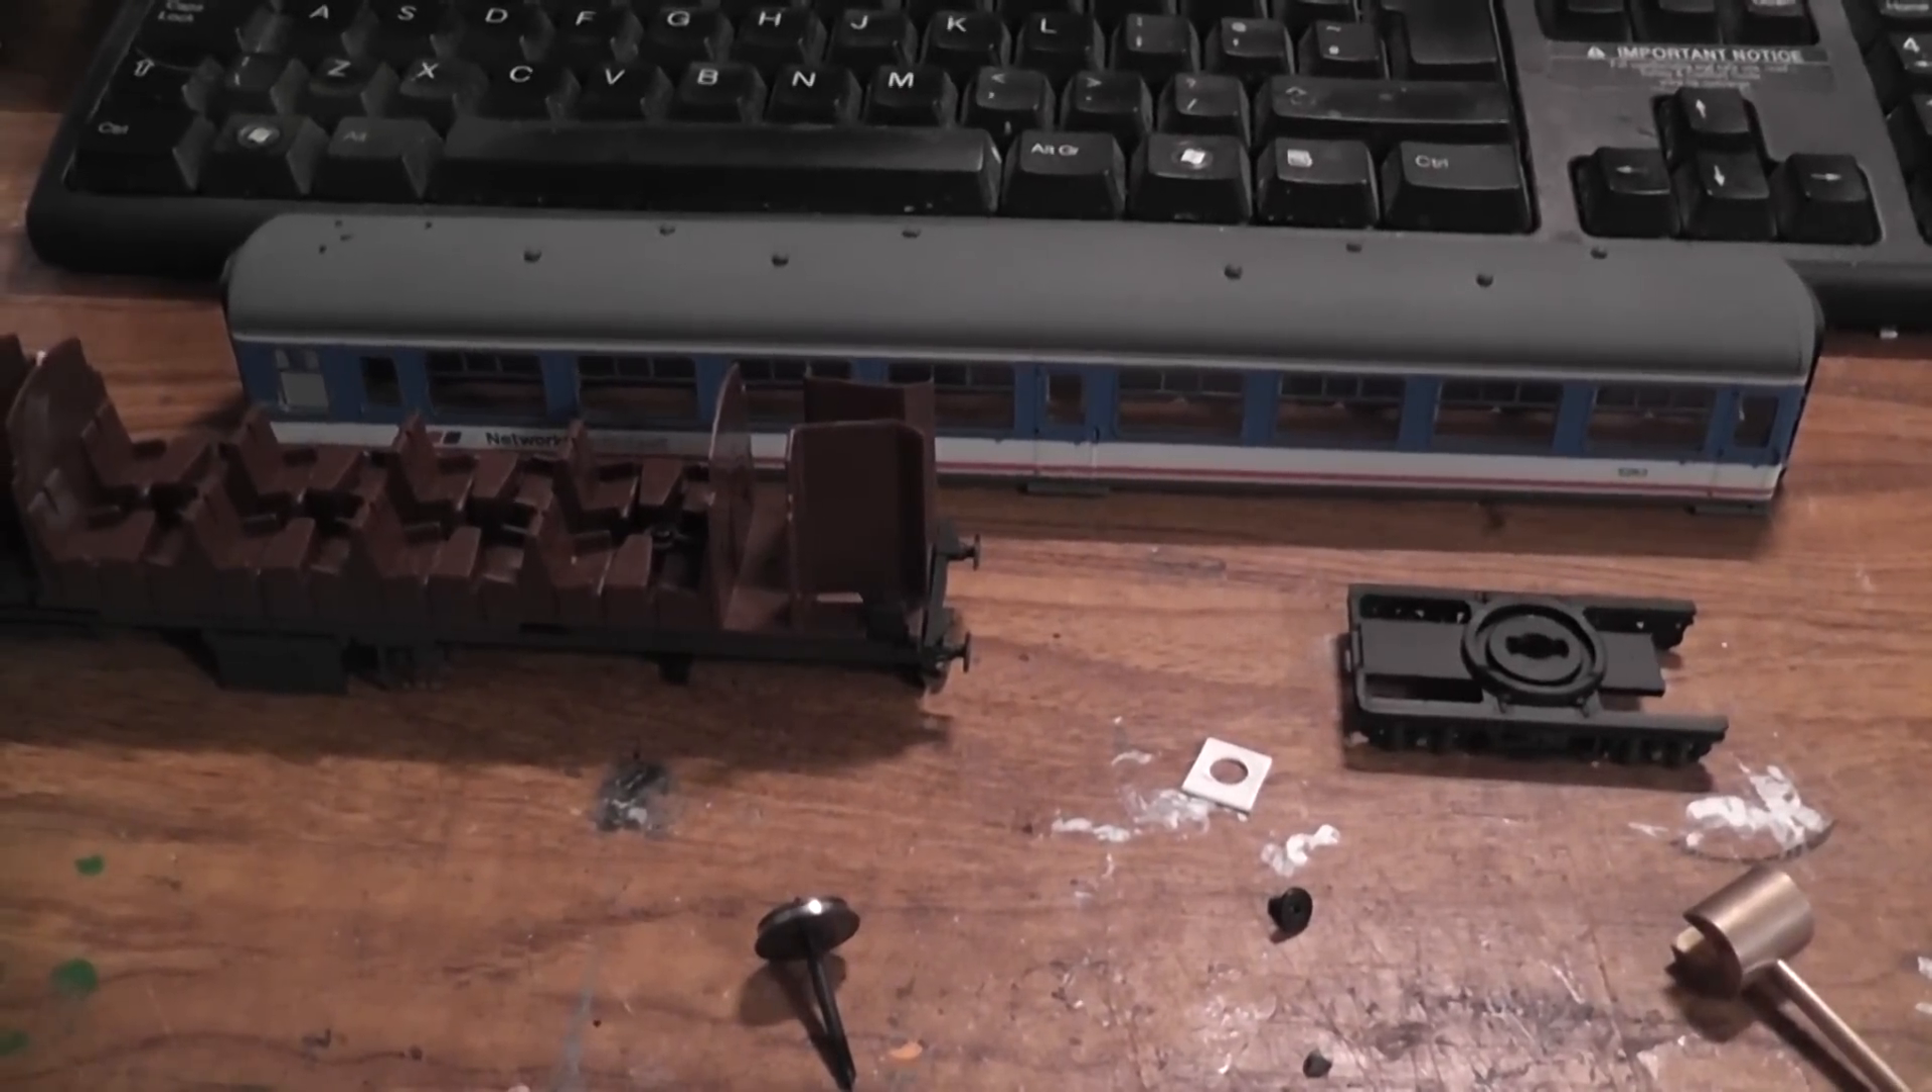Okay so i've started taking the mark twos apart so i can fit the people inside and the lighting.